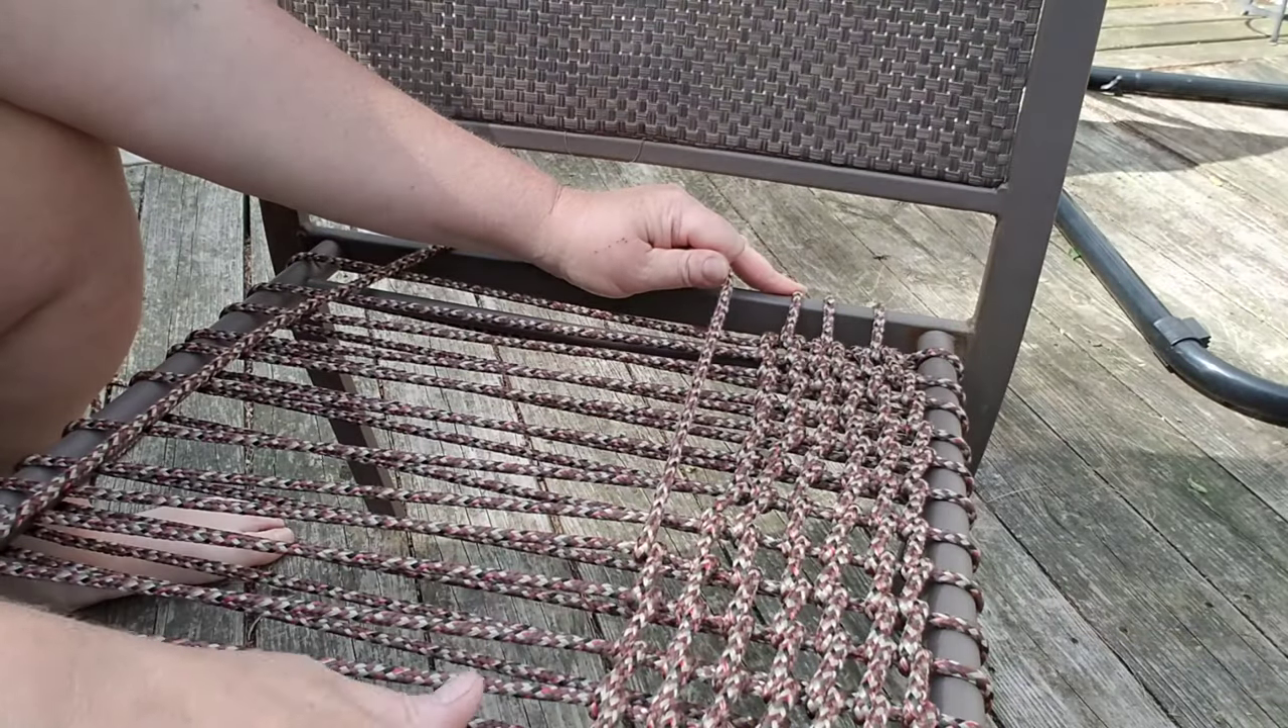Okay guys, so I did a couple rows for you and I'm really liking the way this looks.